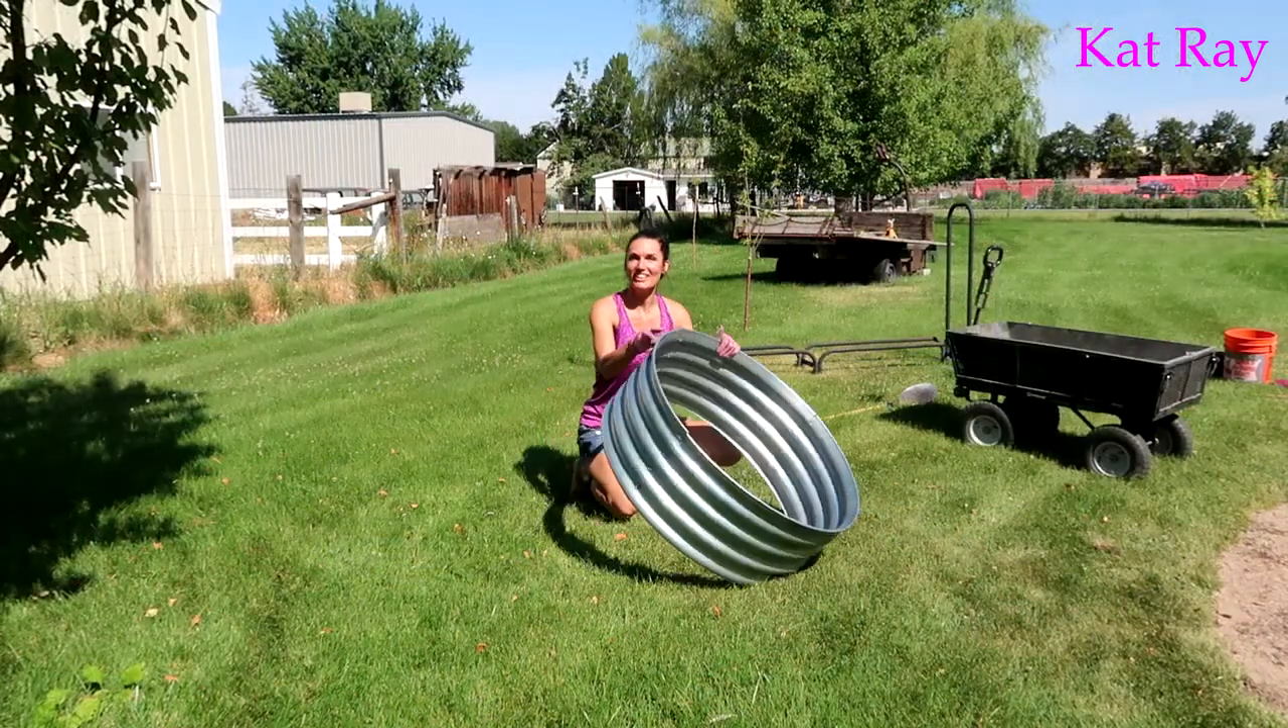So Rick got our wonderful fire ring all put together.